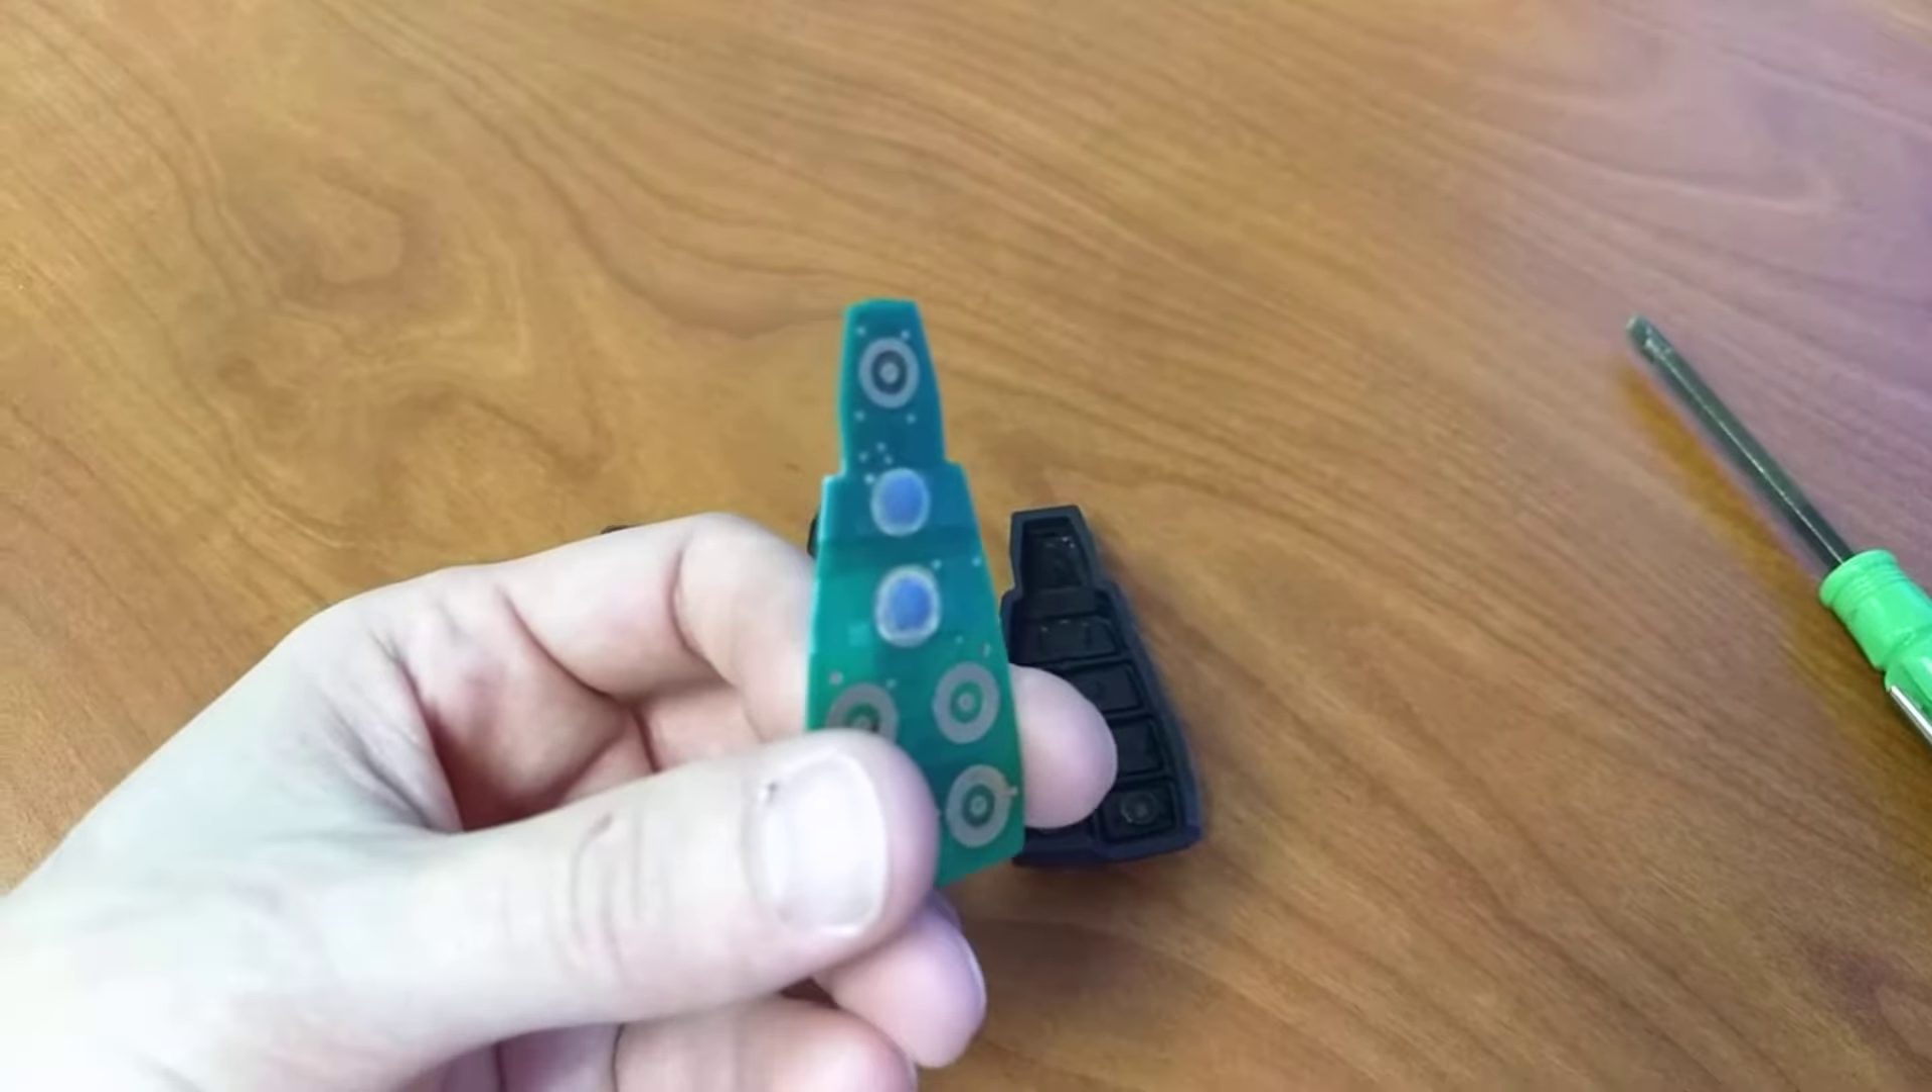And if you're not sure what you're seeing here, those are the two buttons that will no longer stay attached to the rubber portion of the key fob.